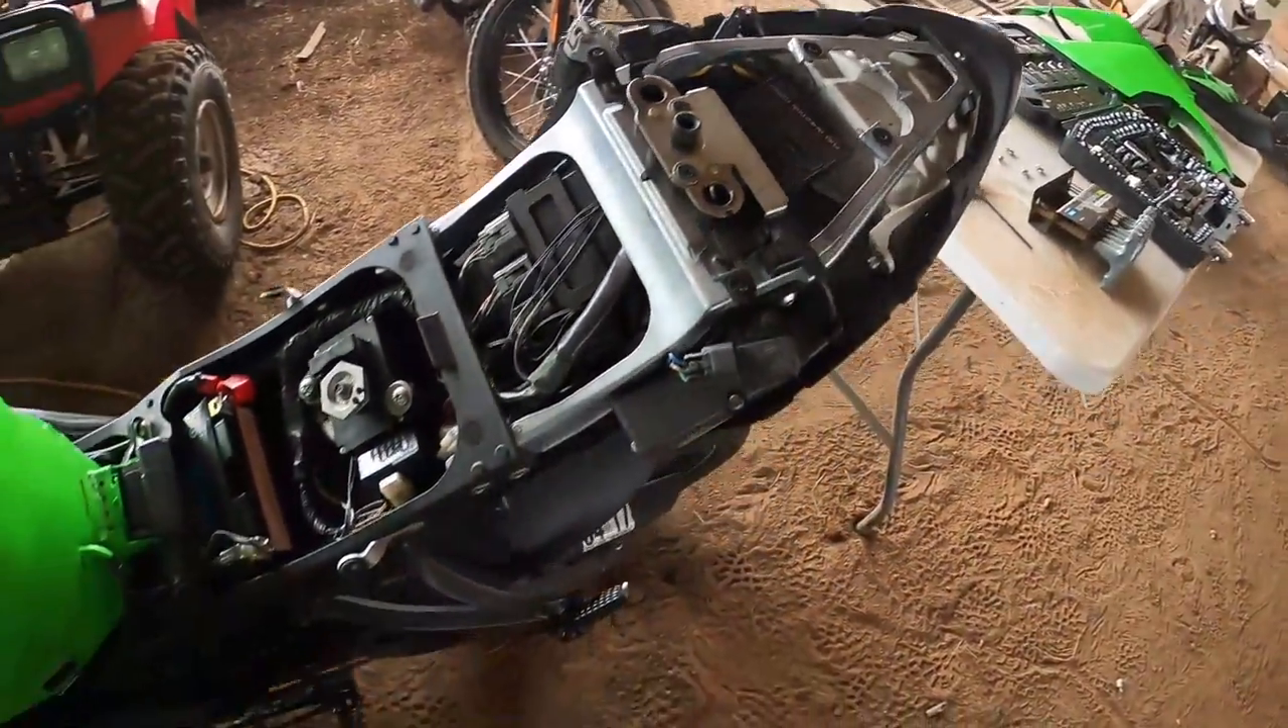All right now we've got the tail taken apart.